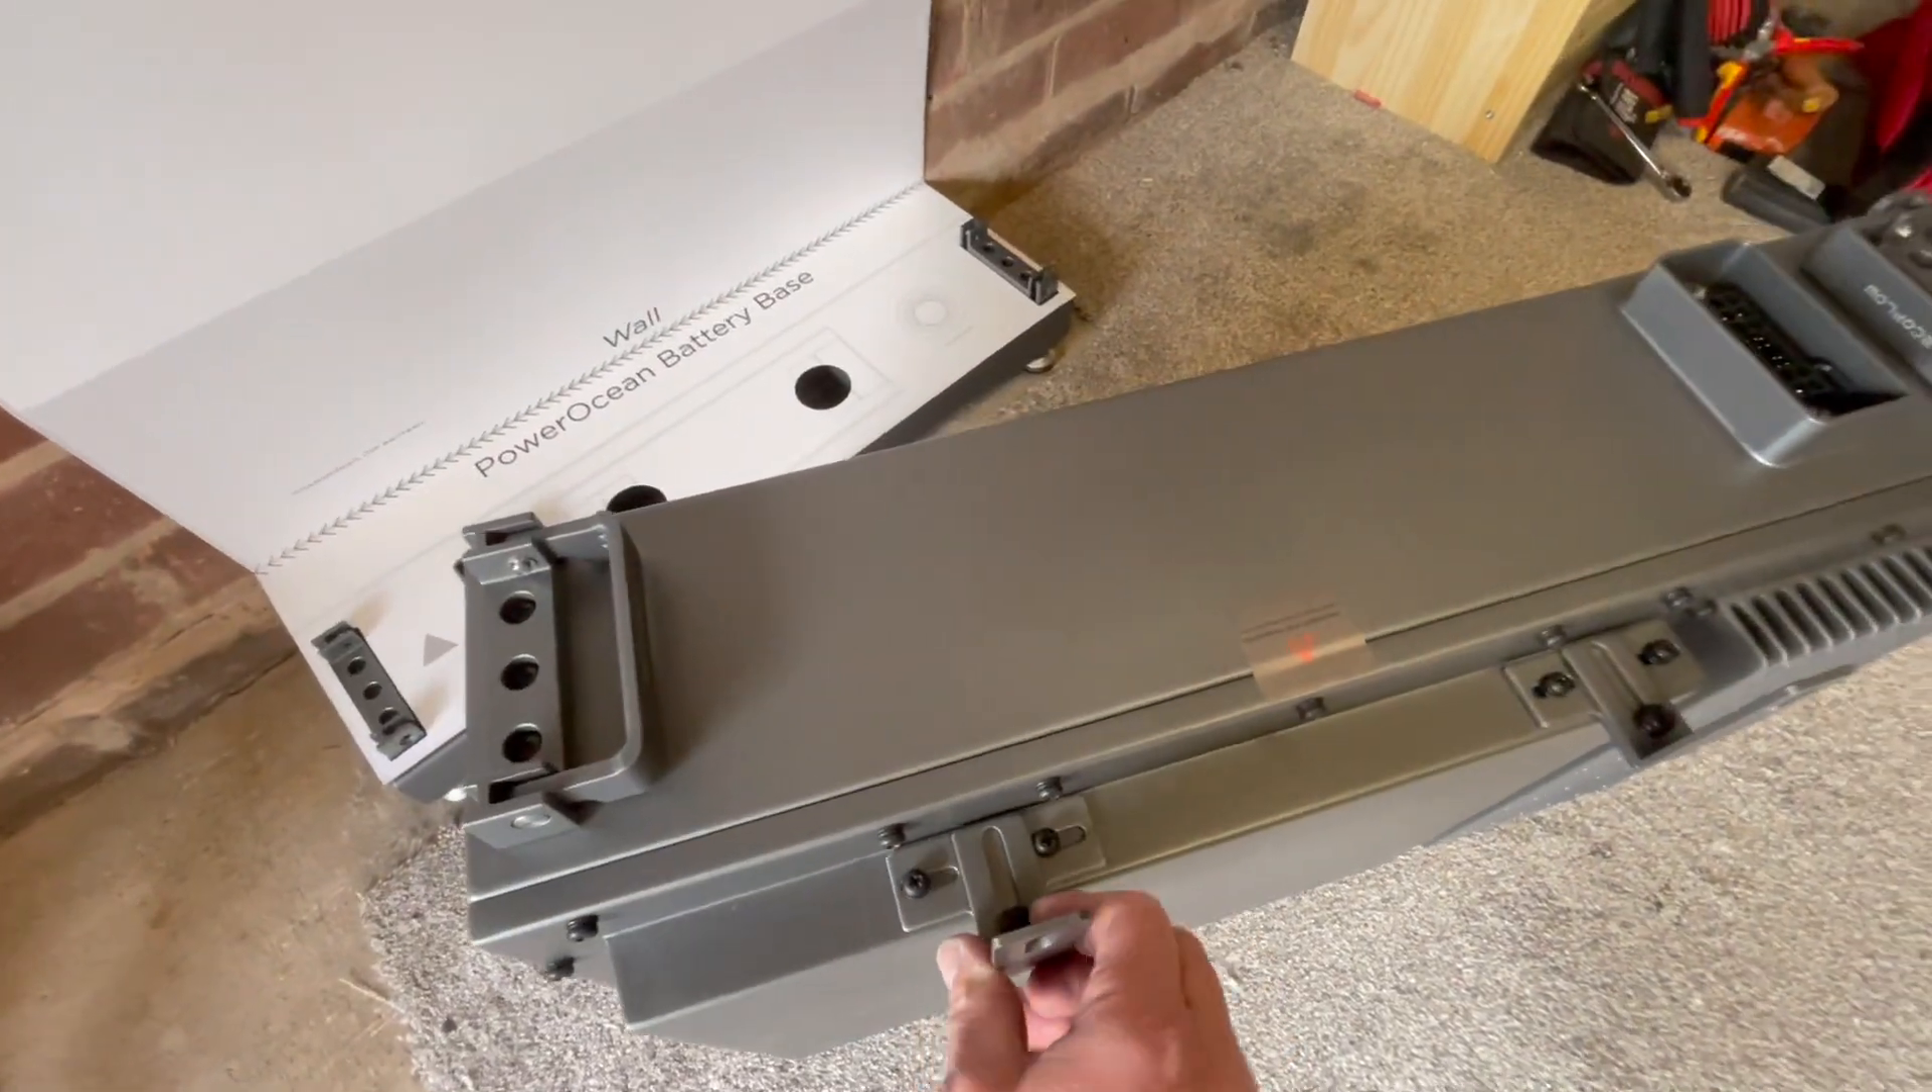You can see here, we have screwed these brackets onto the back of the battery.